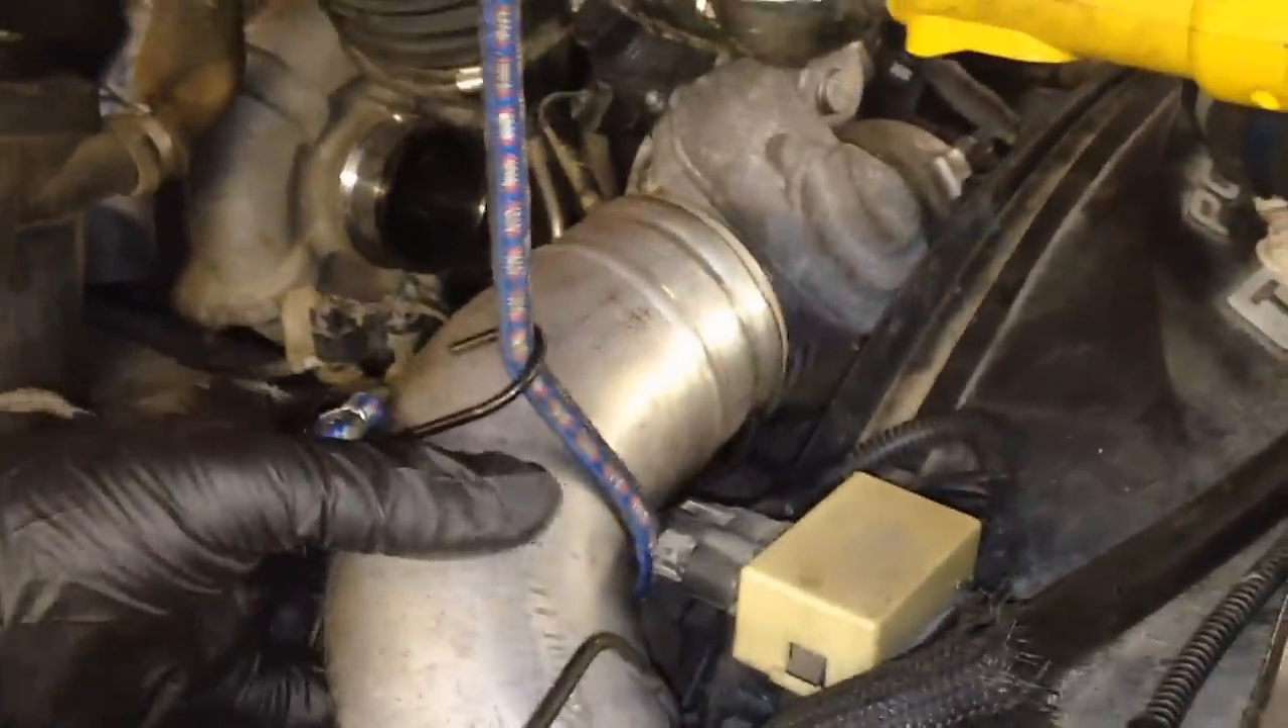I took this CAC tube and put a bungee on it.